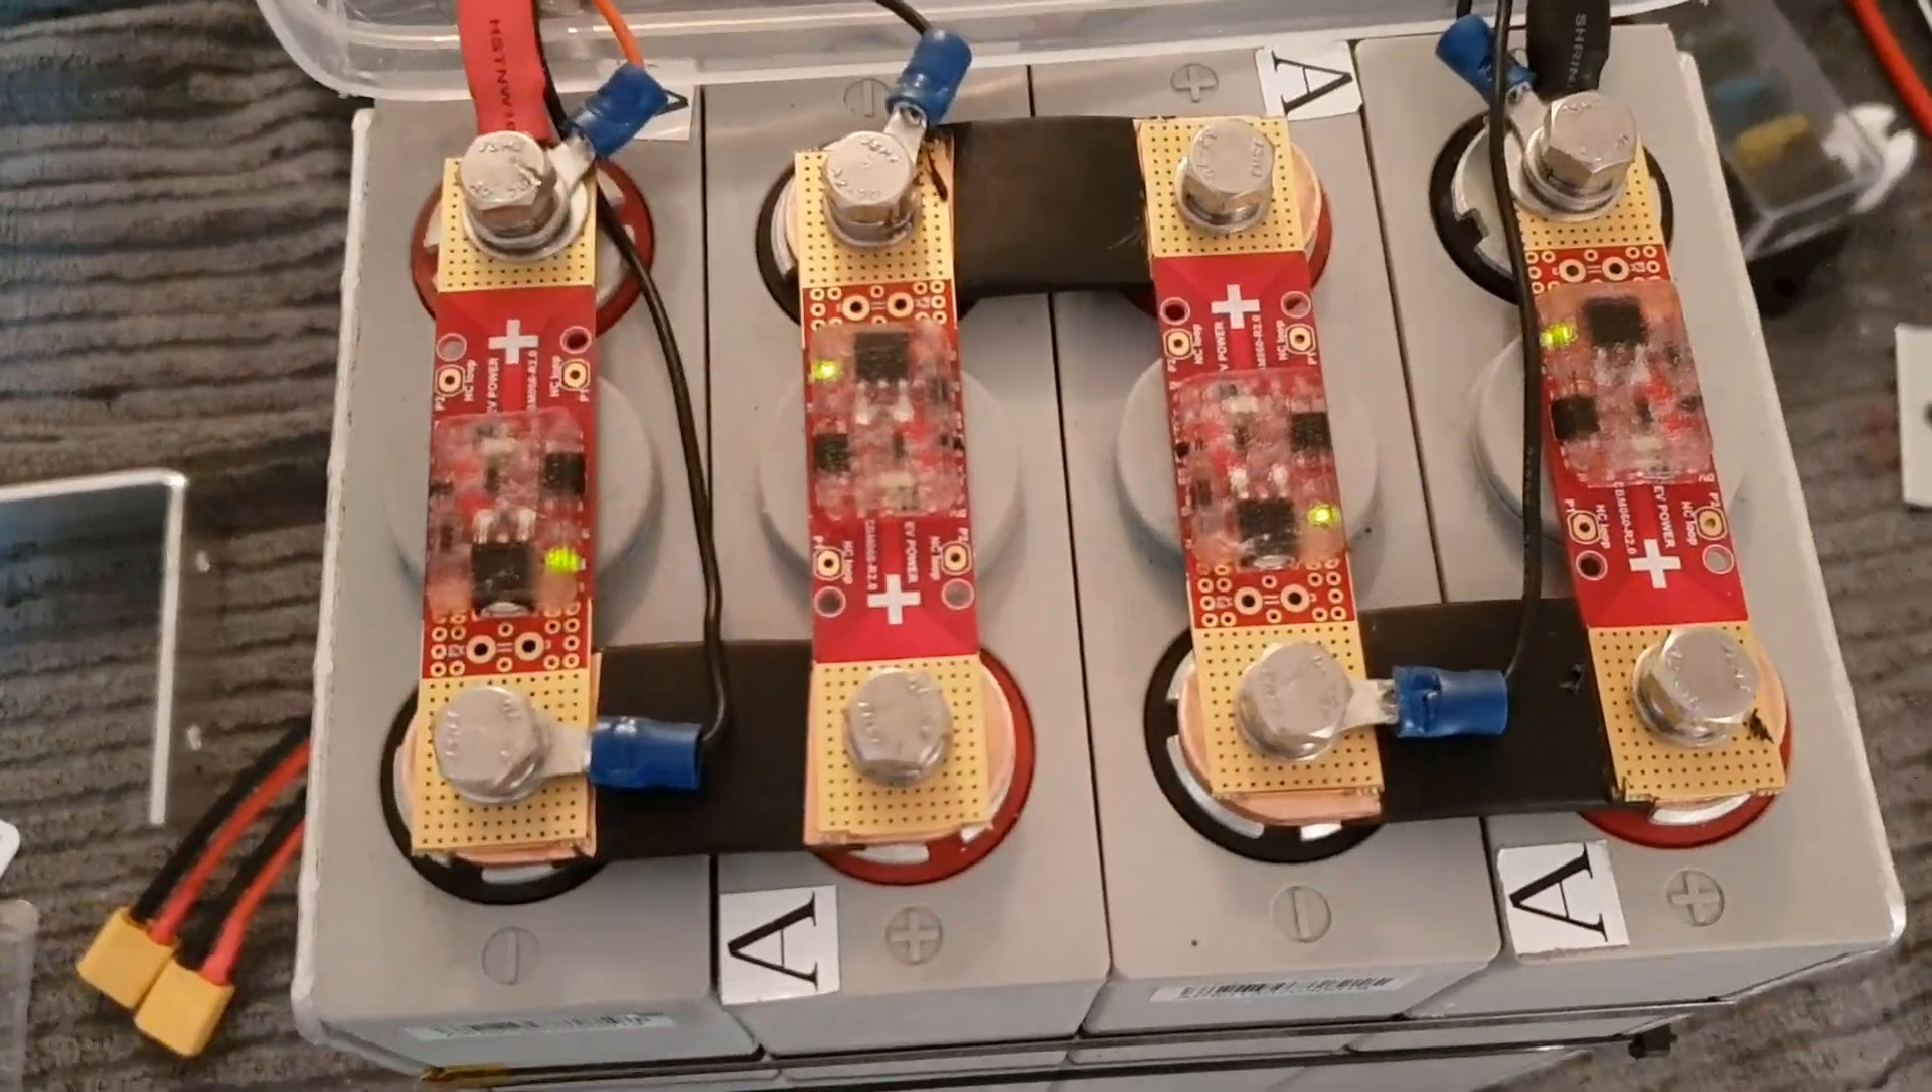I've got the cell modules all all fixed in place now.